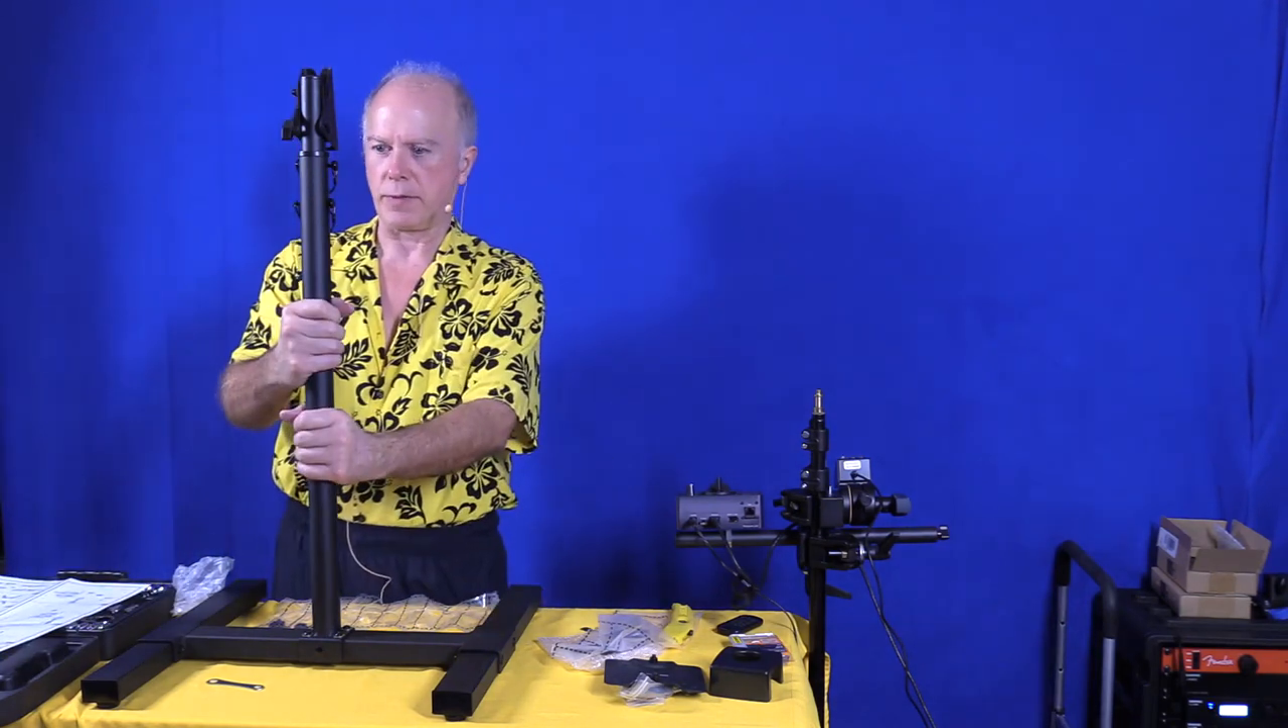Okay, that gets the base assembled. This is nice and solid.